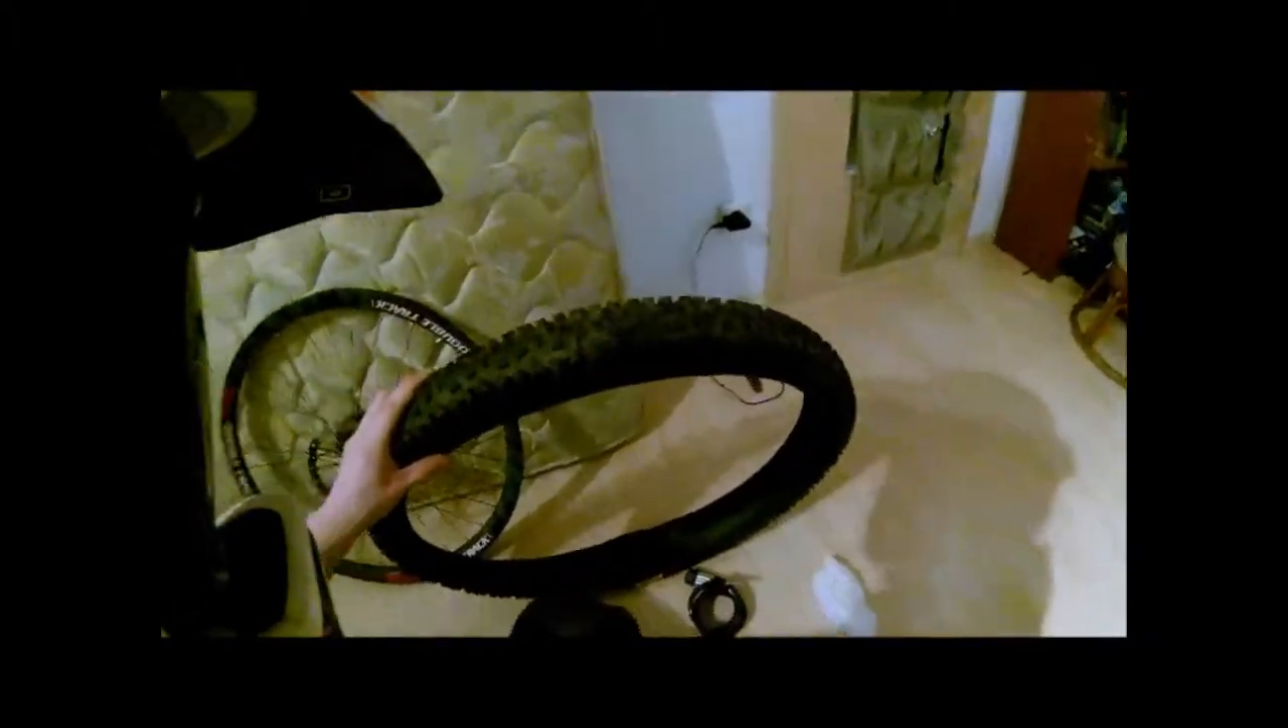Now, the only thing that's left to do is to put the new tire on.